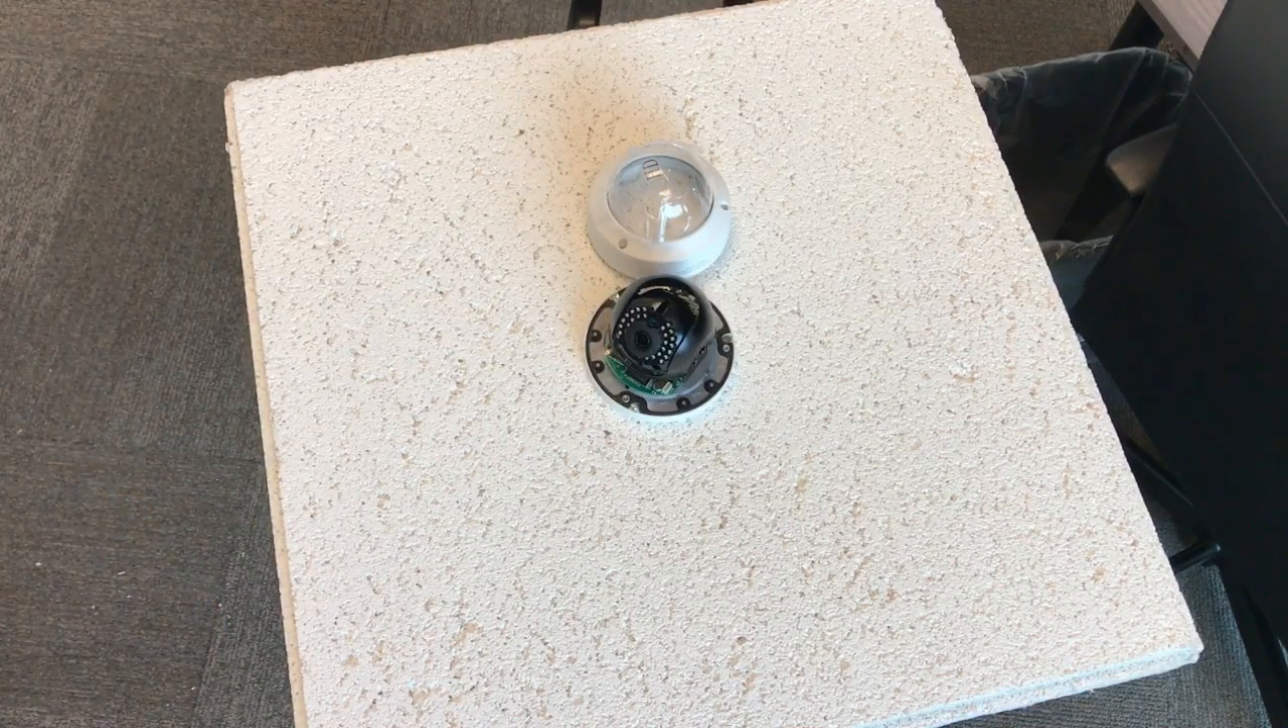Now I don't want to put the lens on yet, or the cover on the lens, because I want to aim it first.